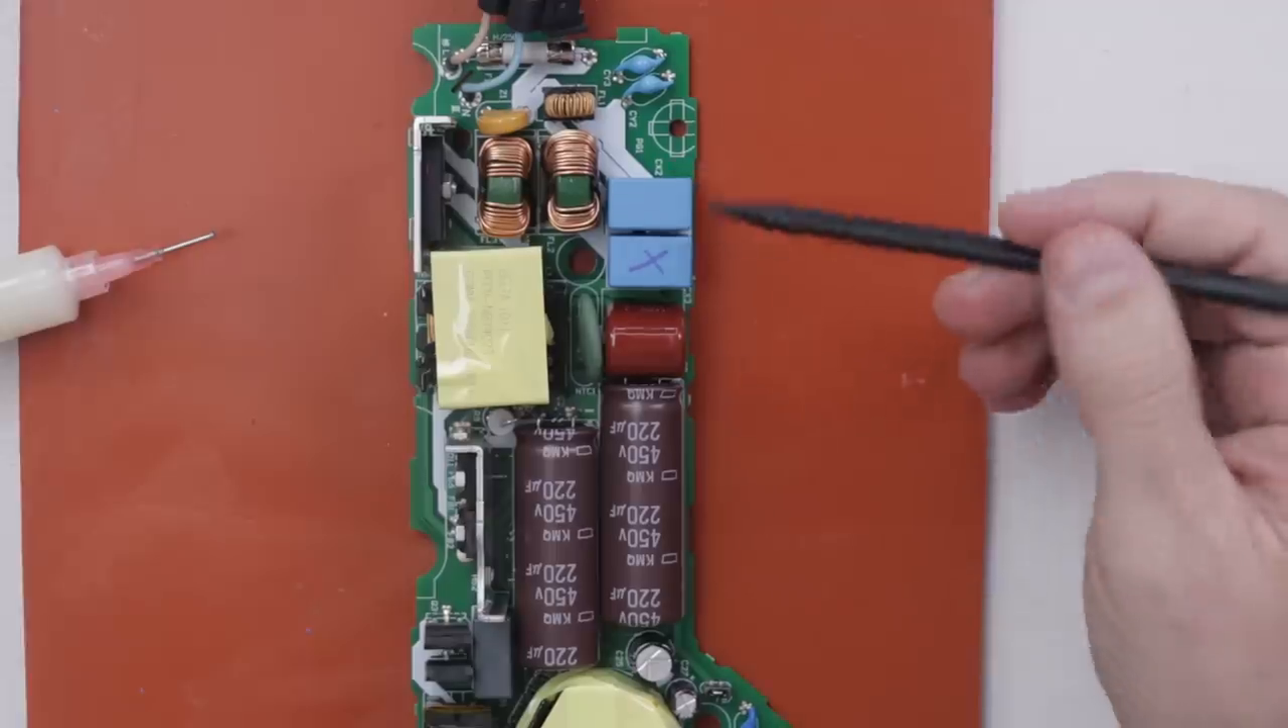So I have the power supply completely removed from the casing.